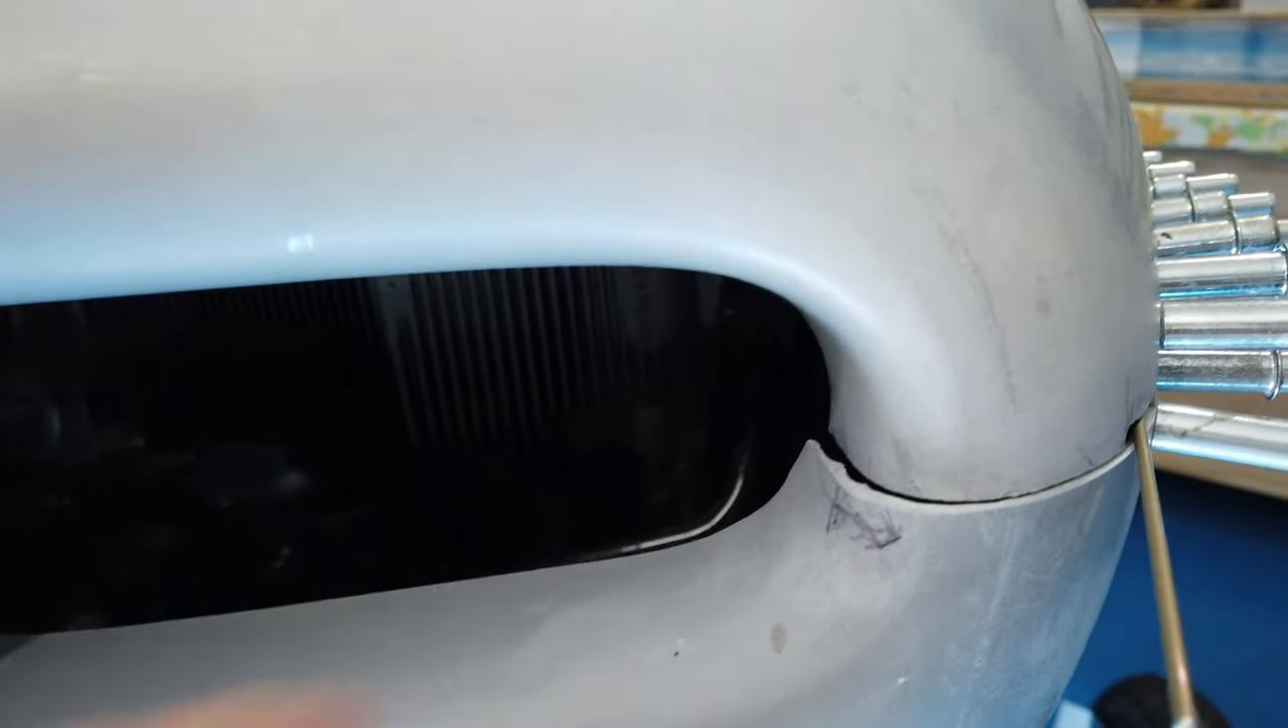It continues all the way around on the inside and i've got this major step here with an open gap in between.